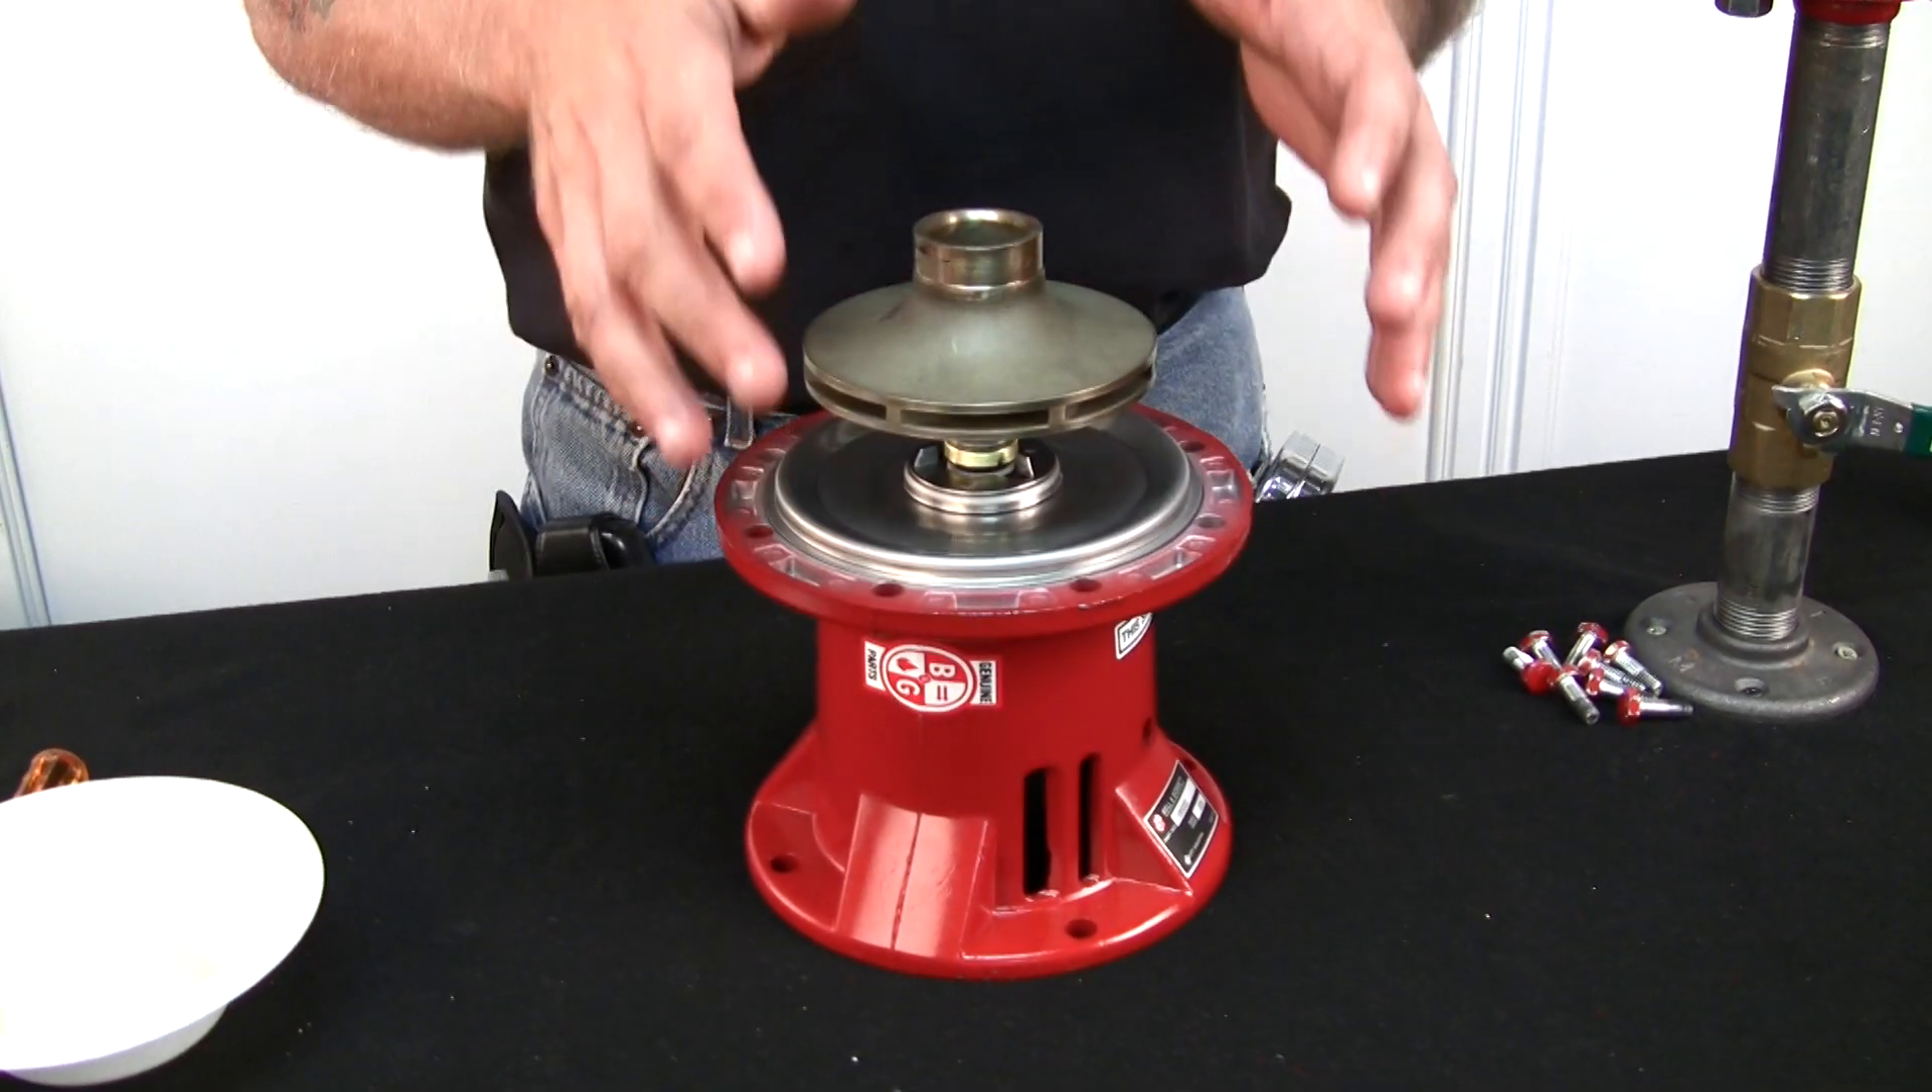Now that I've got the impeller set into place, it's ready to be pushed down onto the shaft.